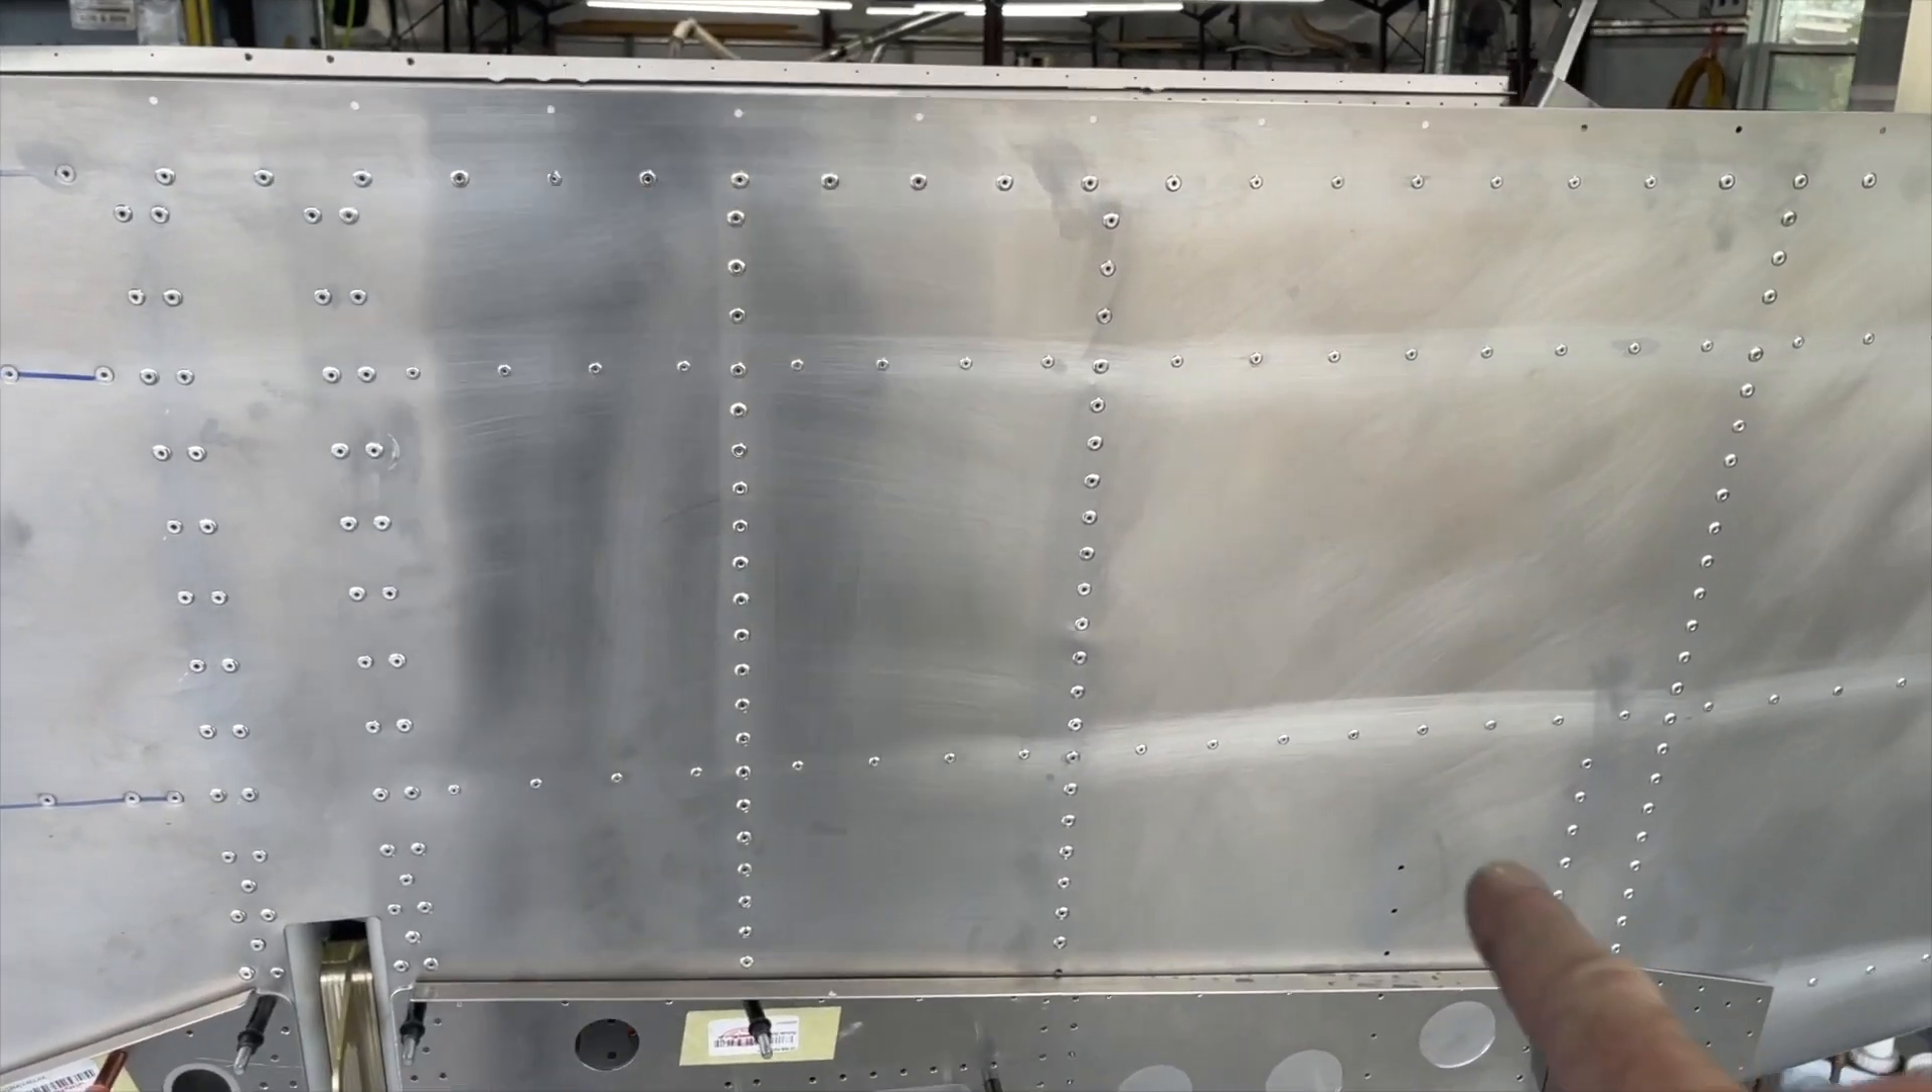So, I've joined the center fuselage and rear fuselage further with the side skins, and side skins on the center fuselage are installed and riveted.